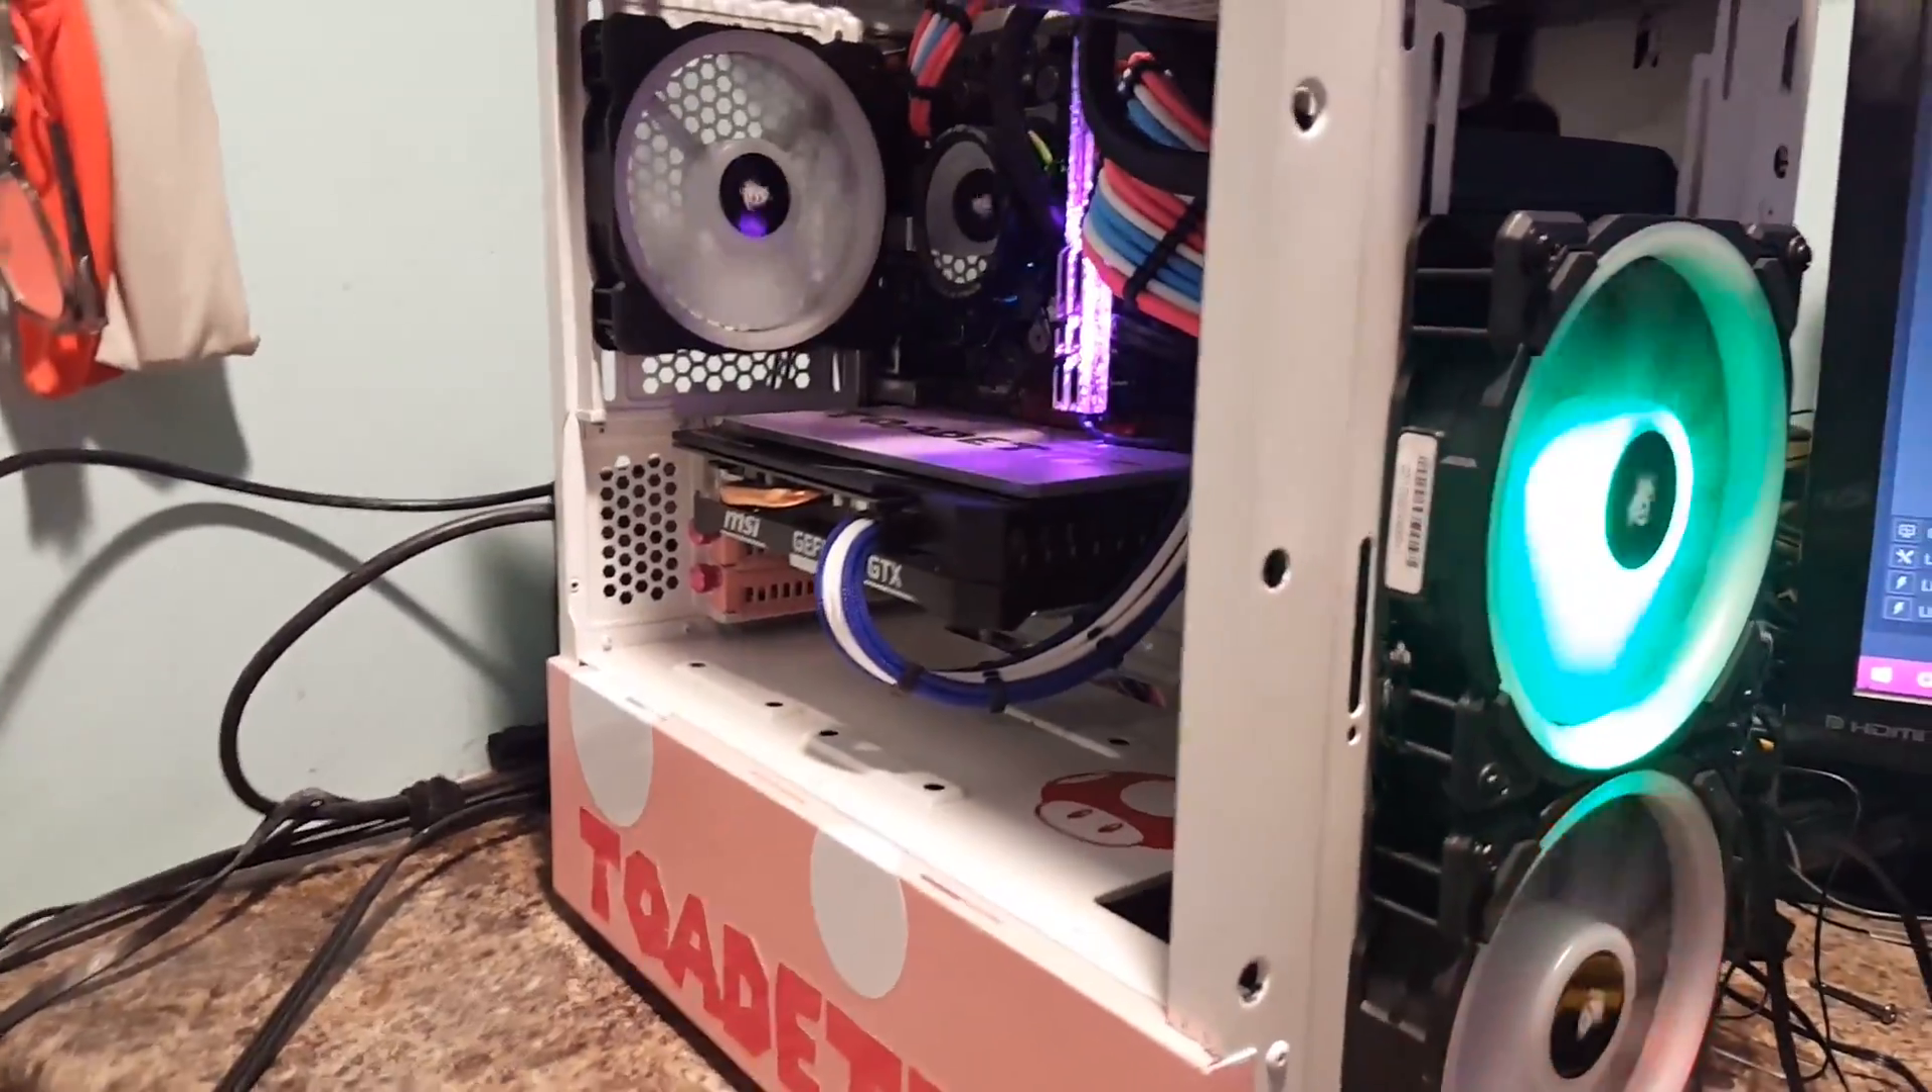Okay, to show you how I've progressed so far, I got the fans in now.